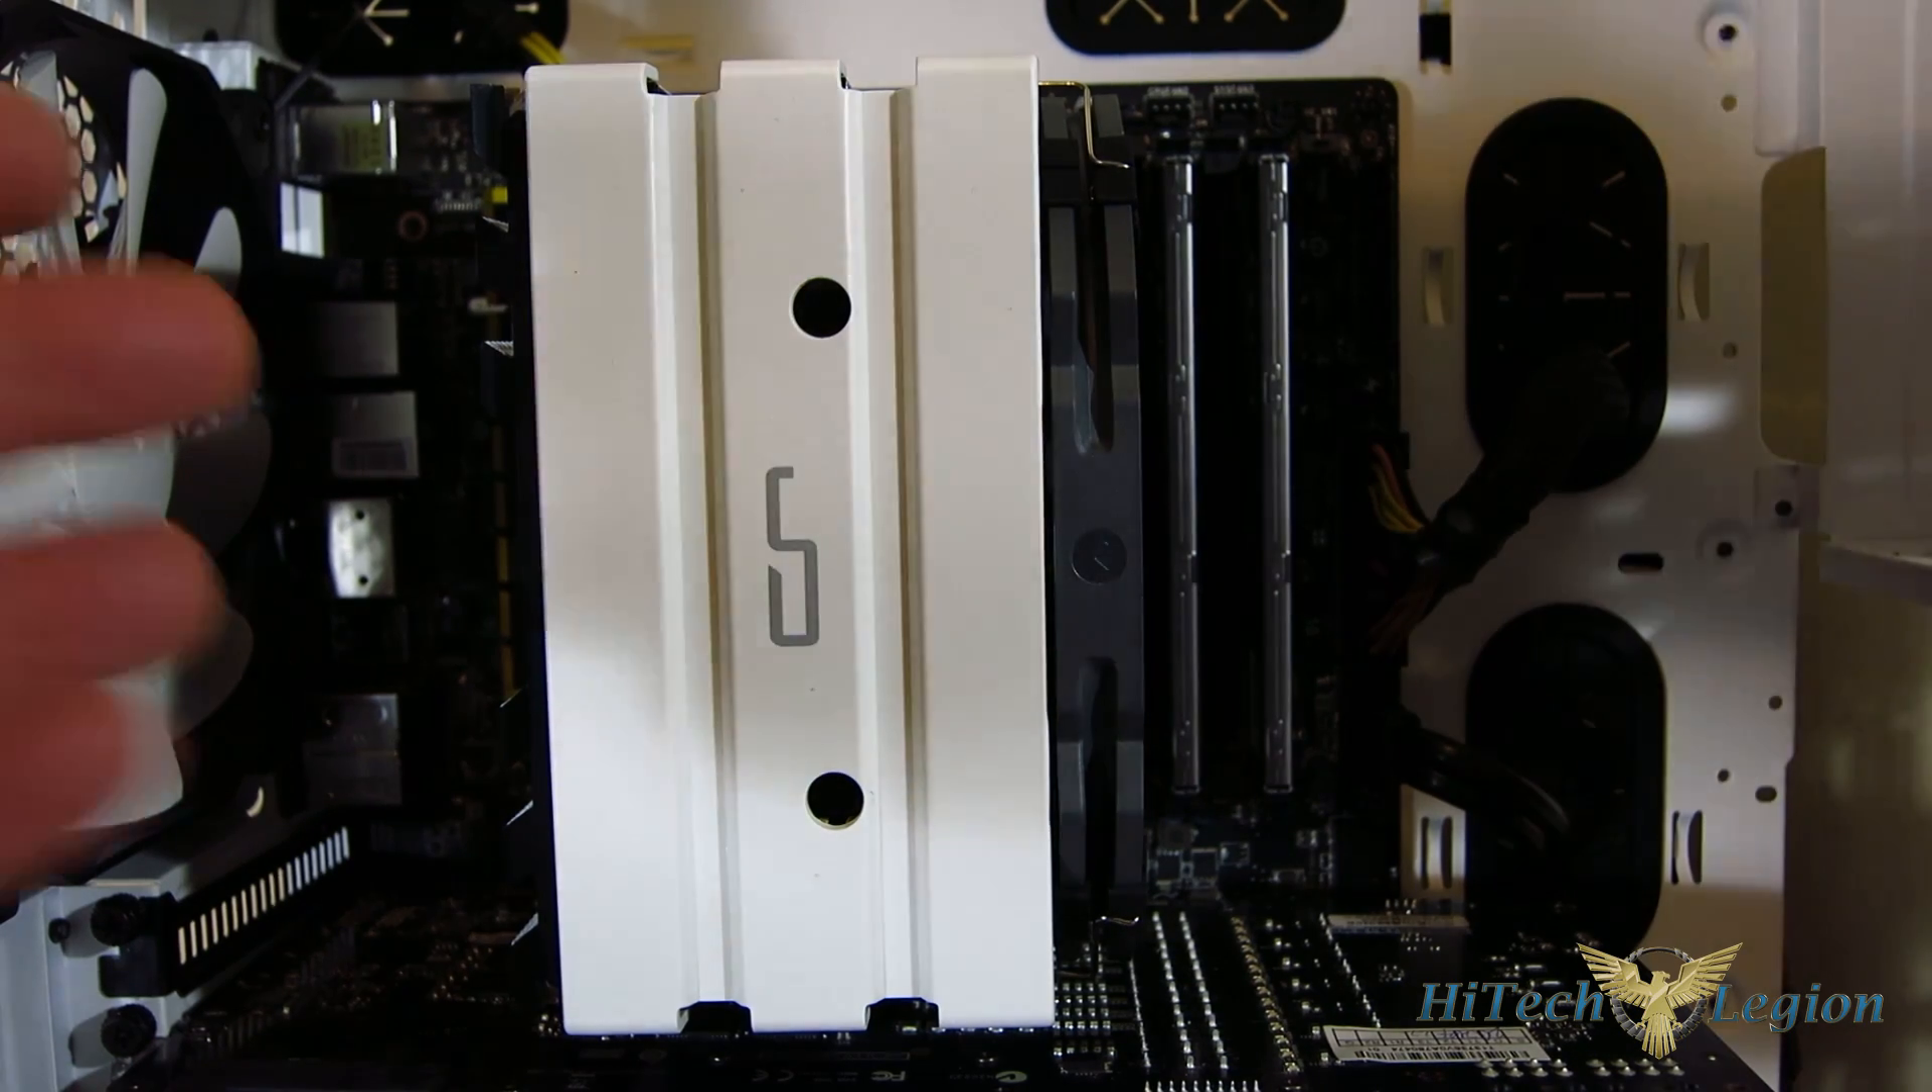And the H5 is installed. As you see, really good looking cooler in the case.